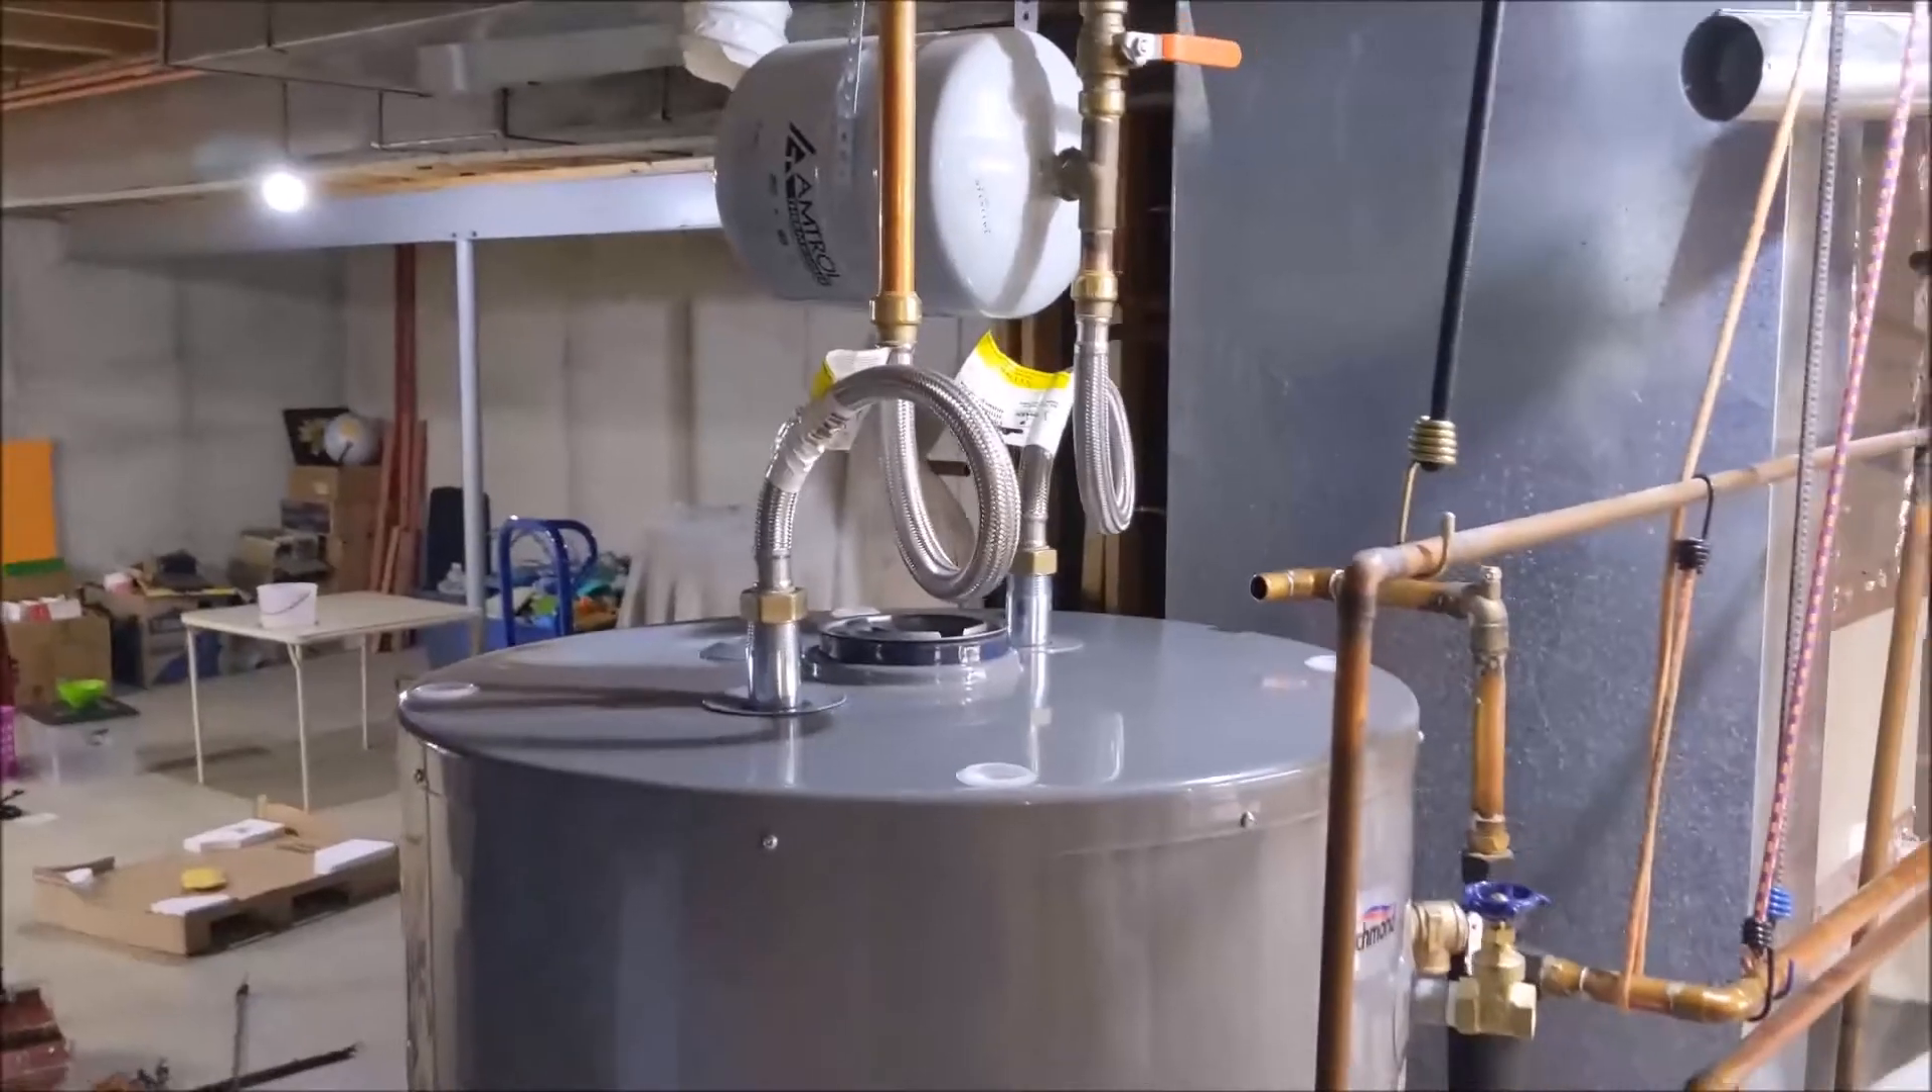Well, after much ado, I finally got the water lines connected. You can see those 24-inch shark bites.